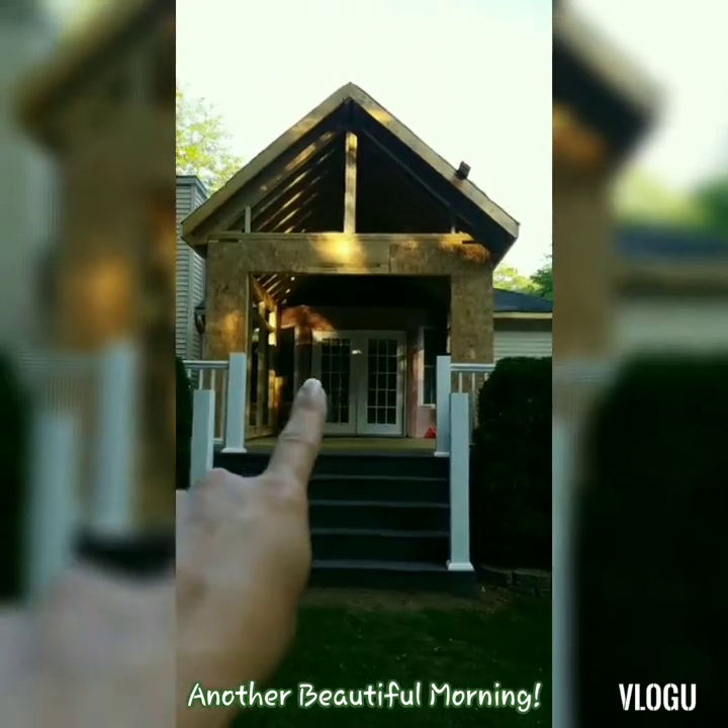This is where we are at we still have to do the railings for the steps.